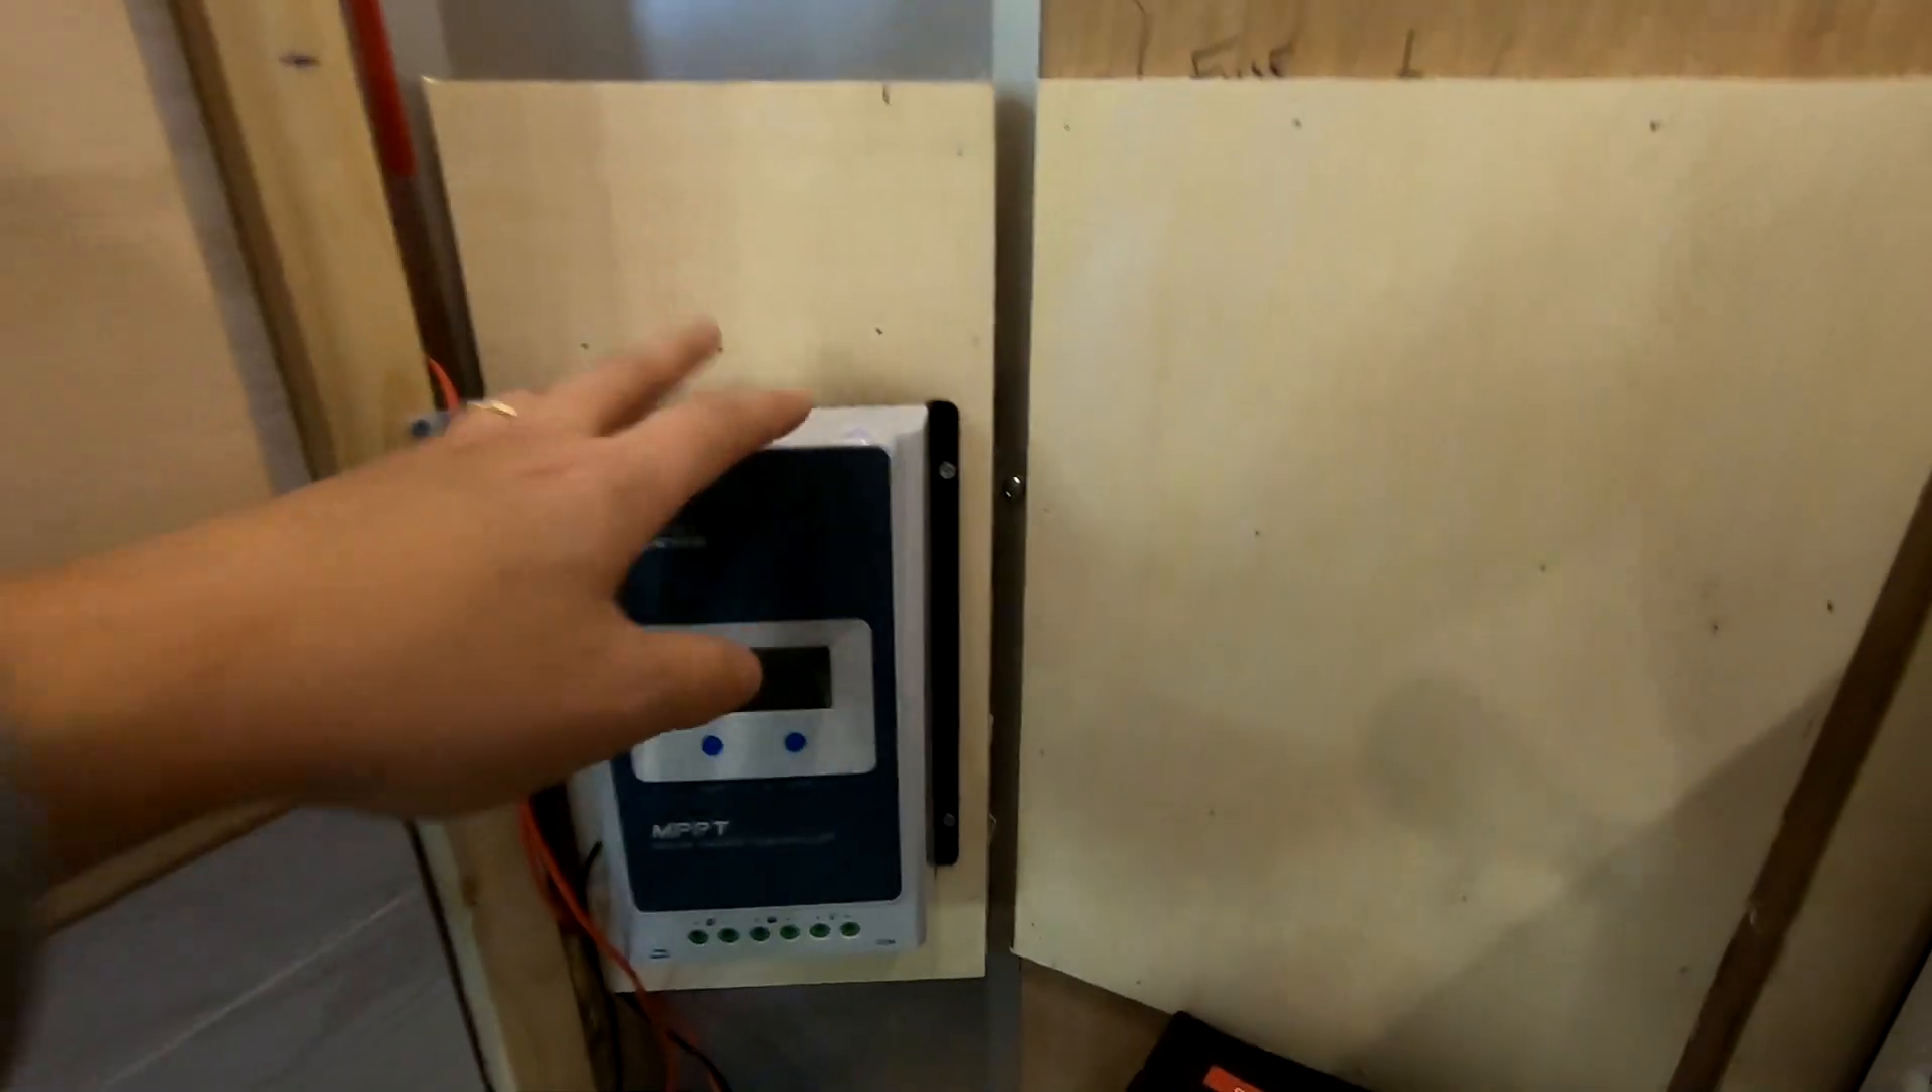You can see I've already gone ahead and mounted the charge controller.